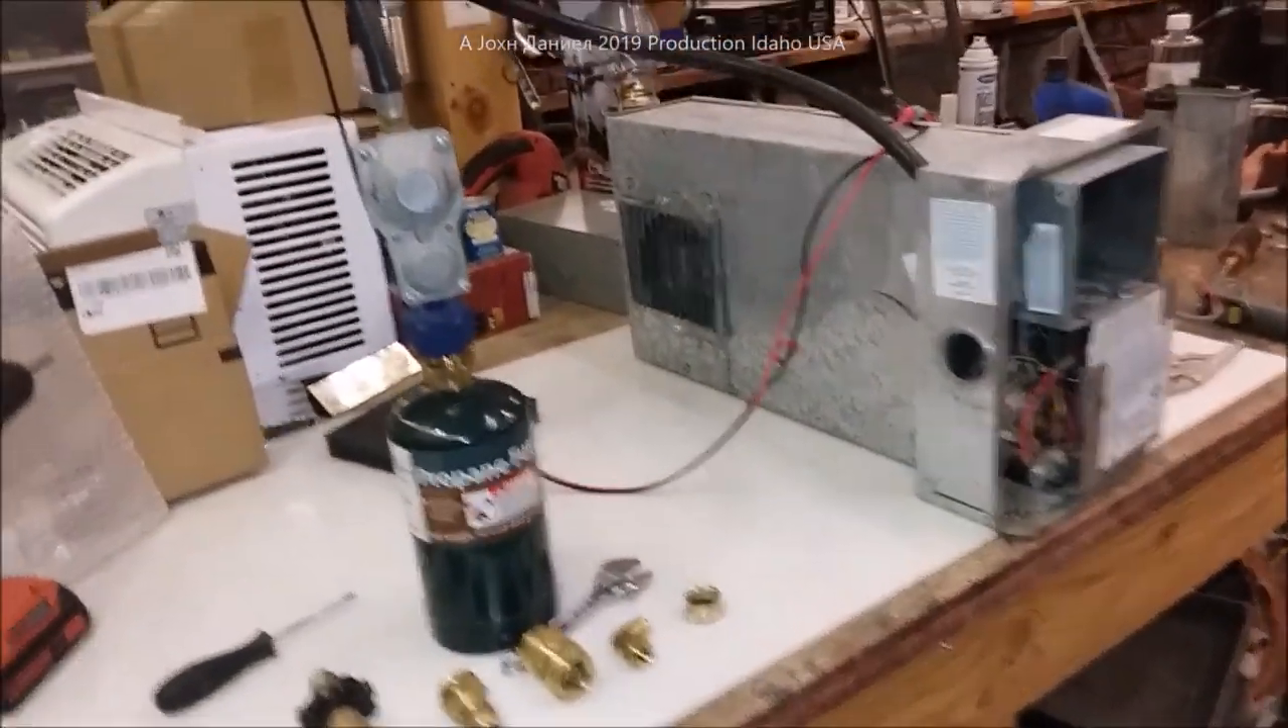One of the things i've got is i've got the heater removed so there's the heater unit and this is what i'm firing it up on.